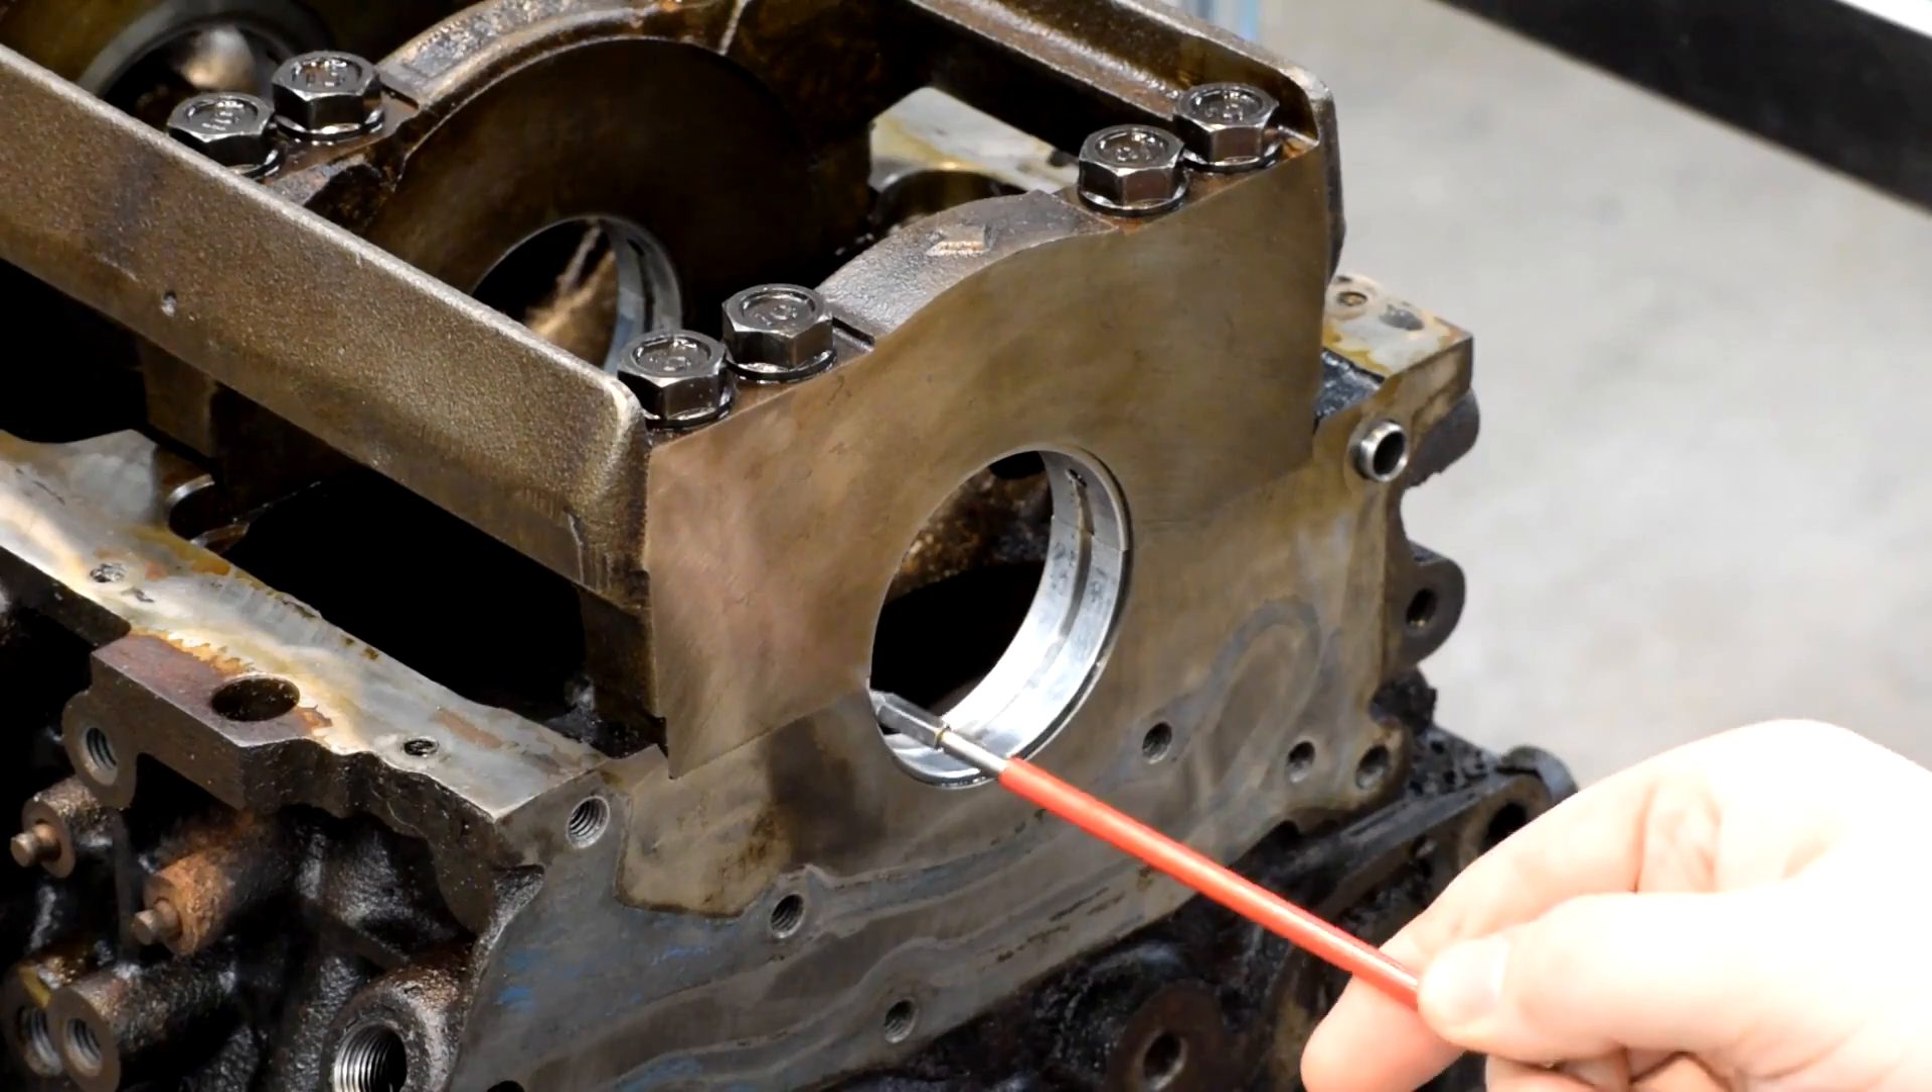So what we've done here is we've reinstalled the main journal girdle with the bearings still inside it.